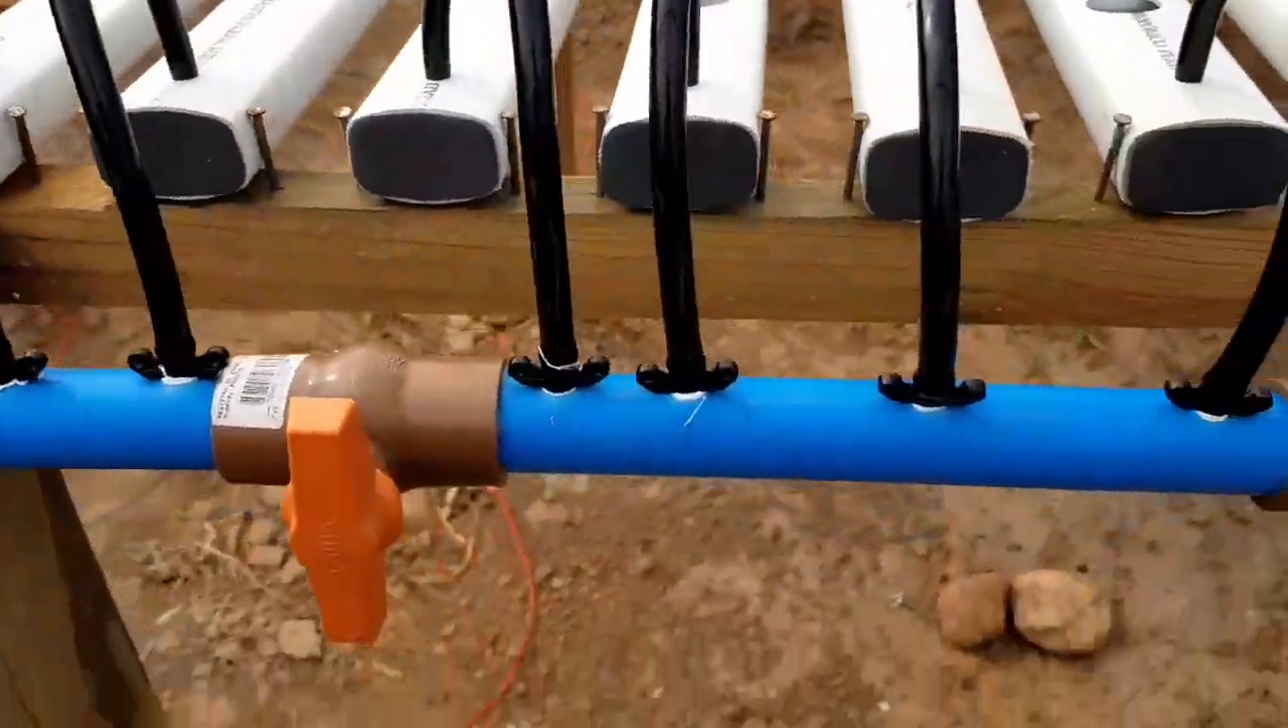Aqui eu coloquei as mangueirinhas, né?